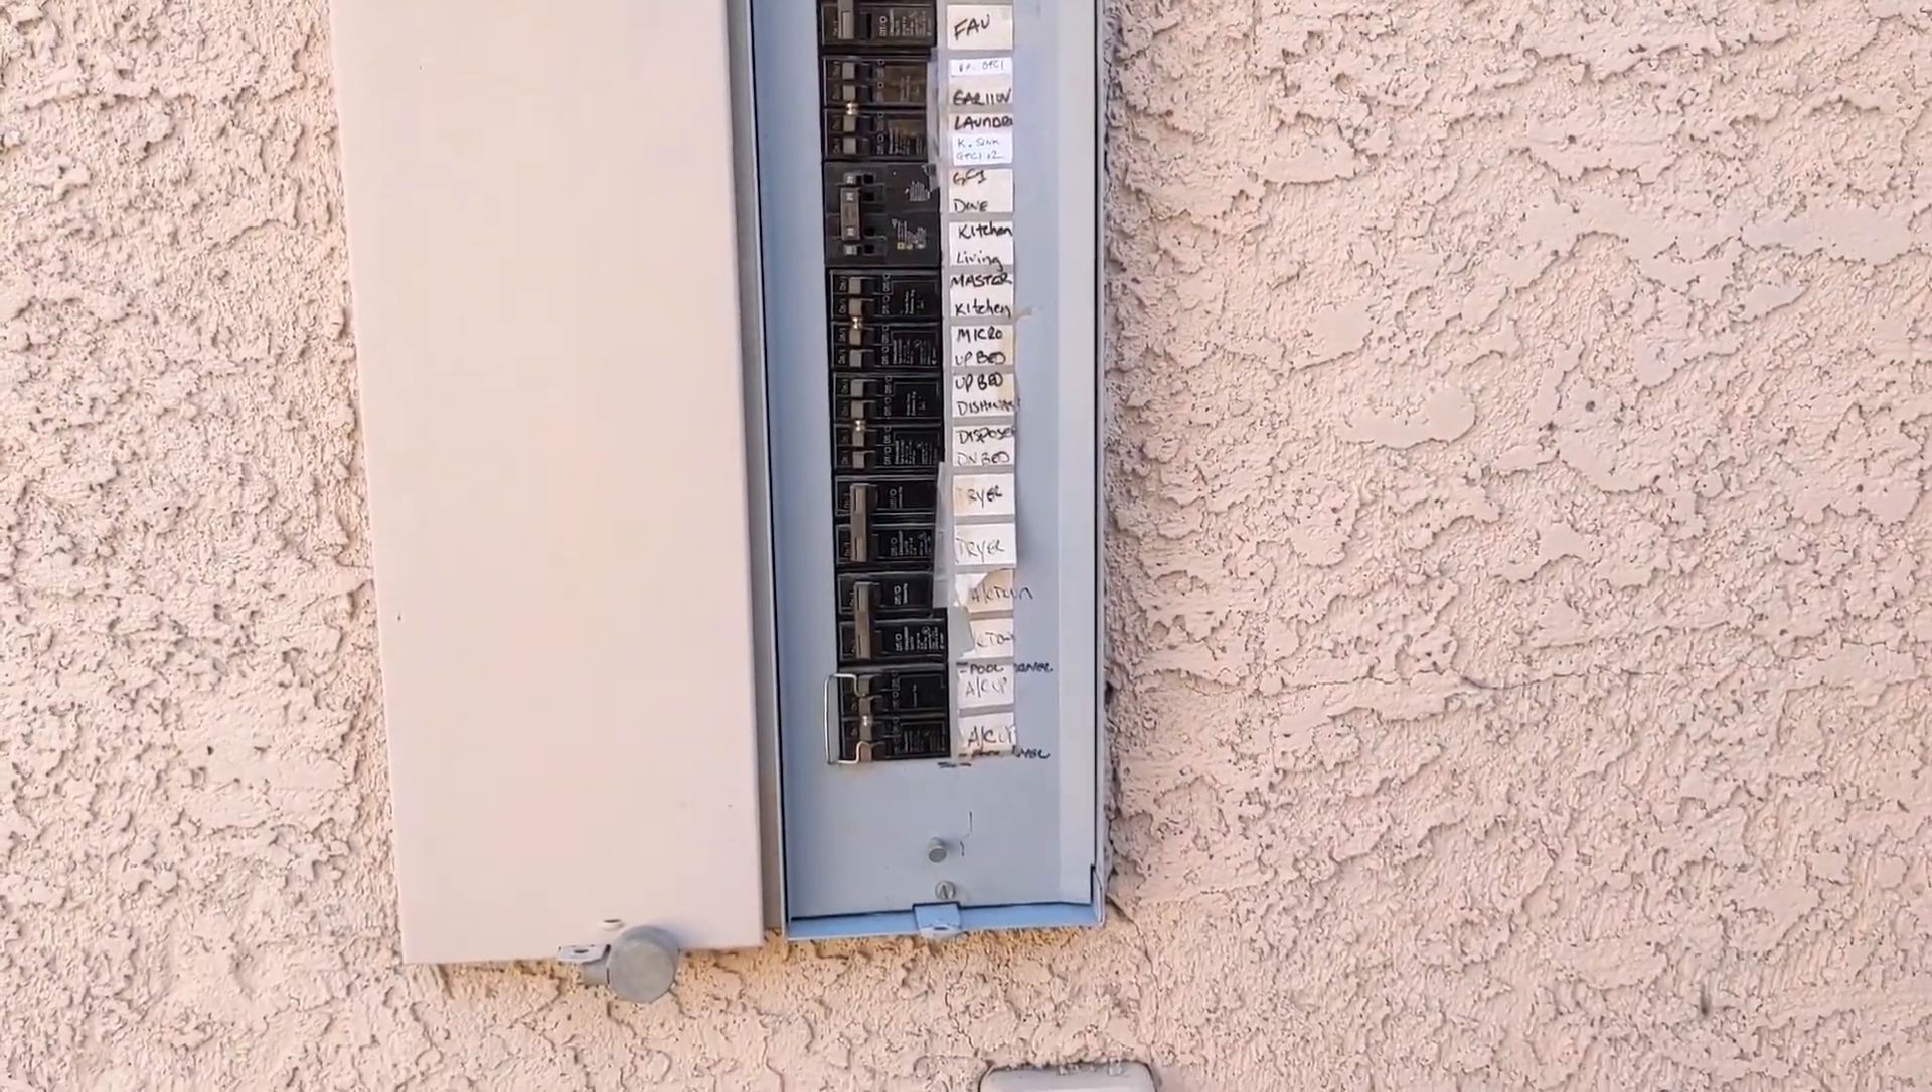Managed to get the cover back on not too difficult just have to make sure no cables were sticking anywhere.